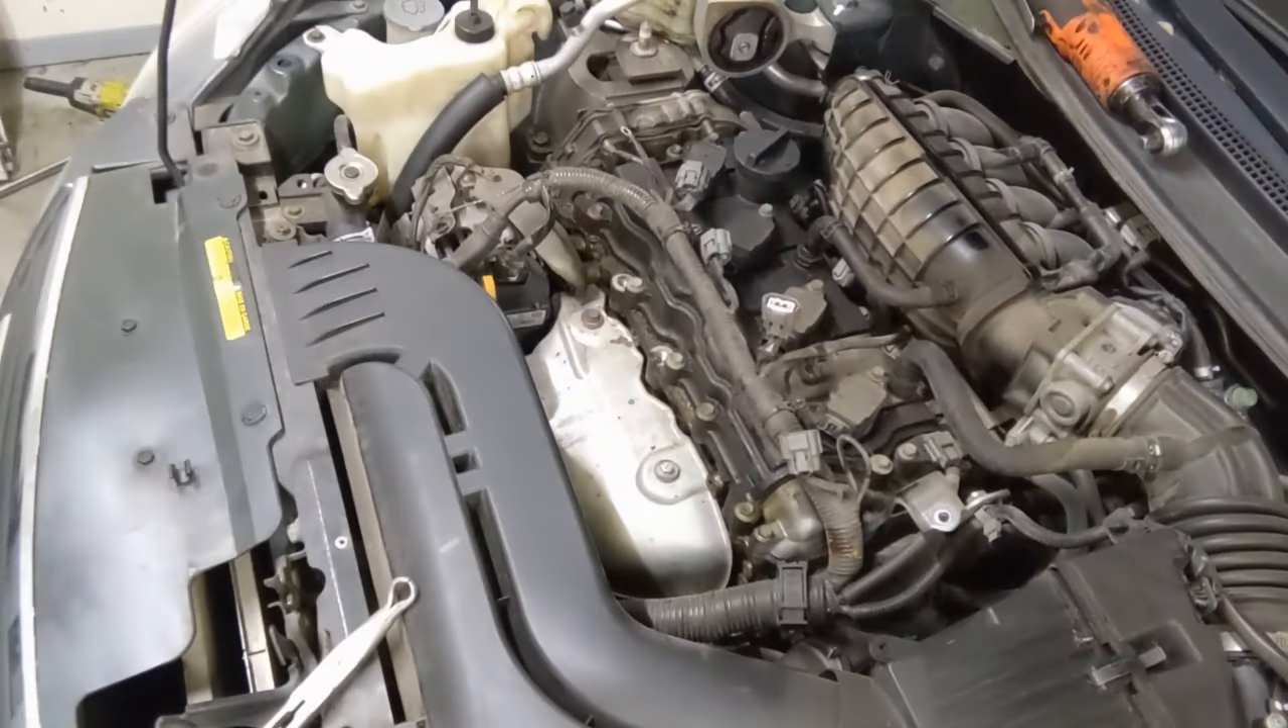All we have left are the ignition coils to pull off The two hoses and then a series of 10 millimeter bolts around it and it should pop off.